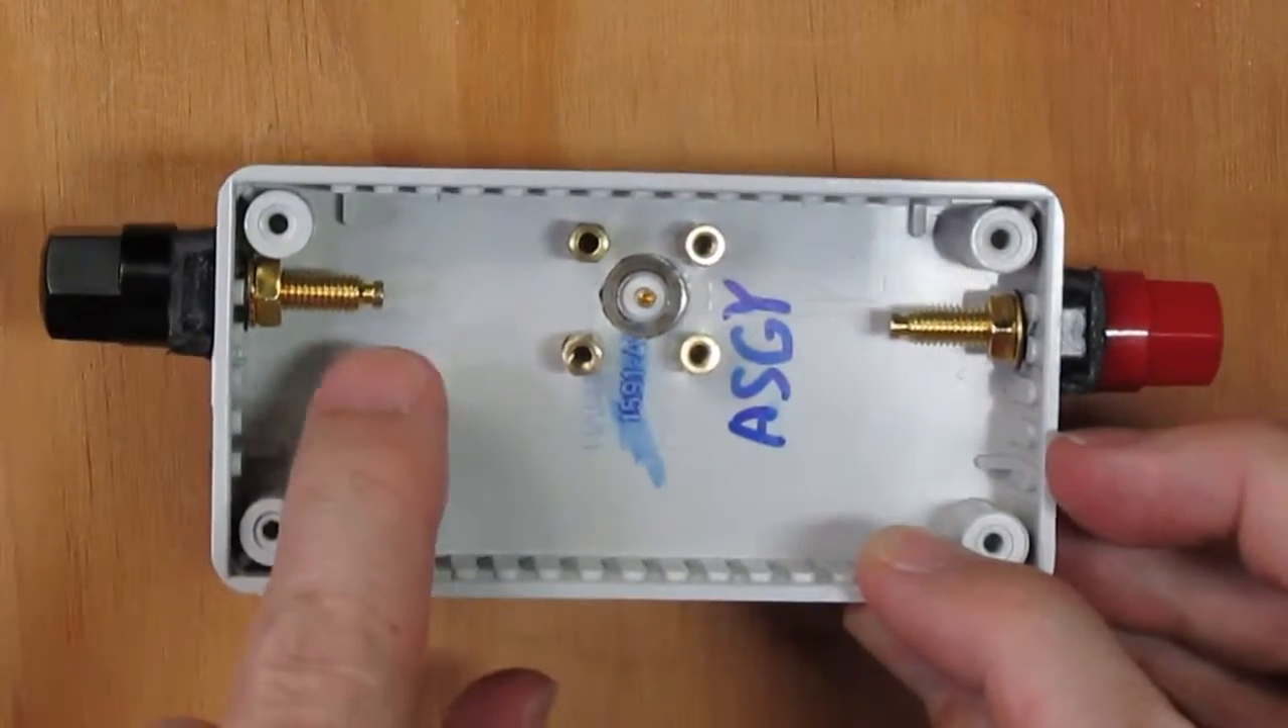So I have the hardware mounted.